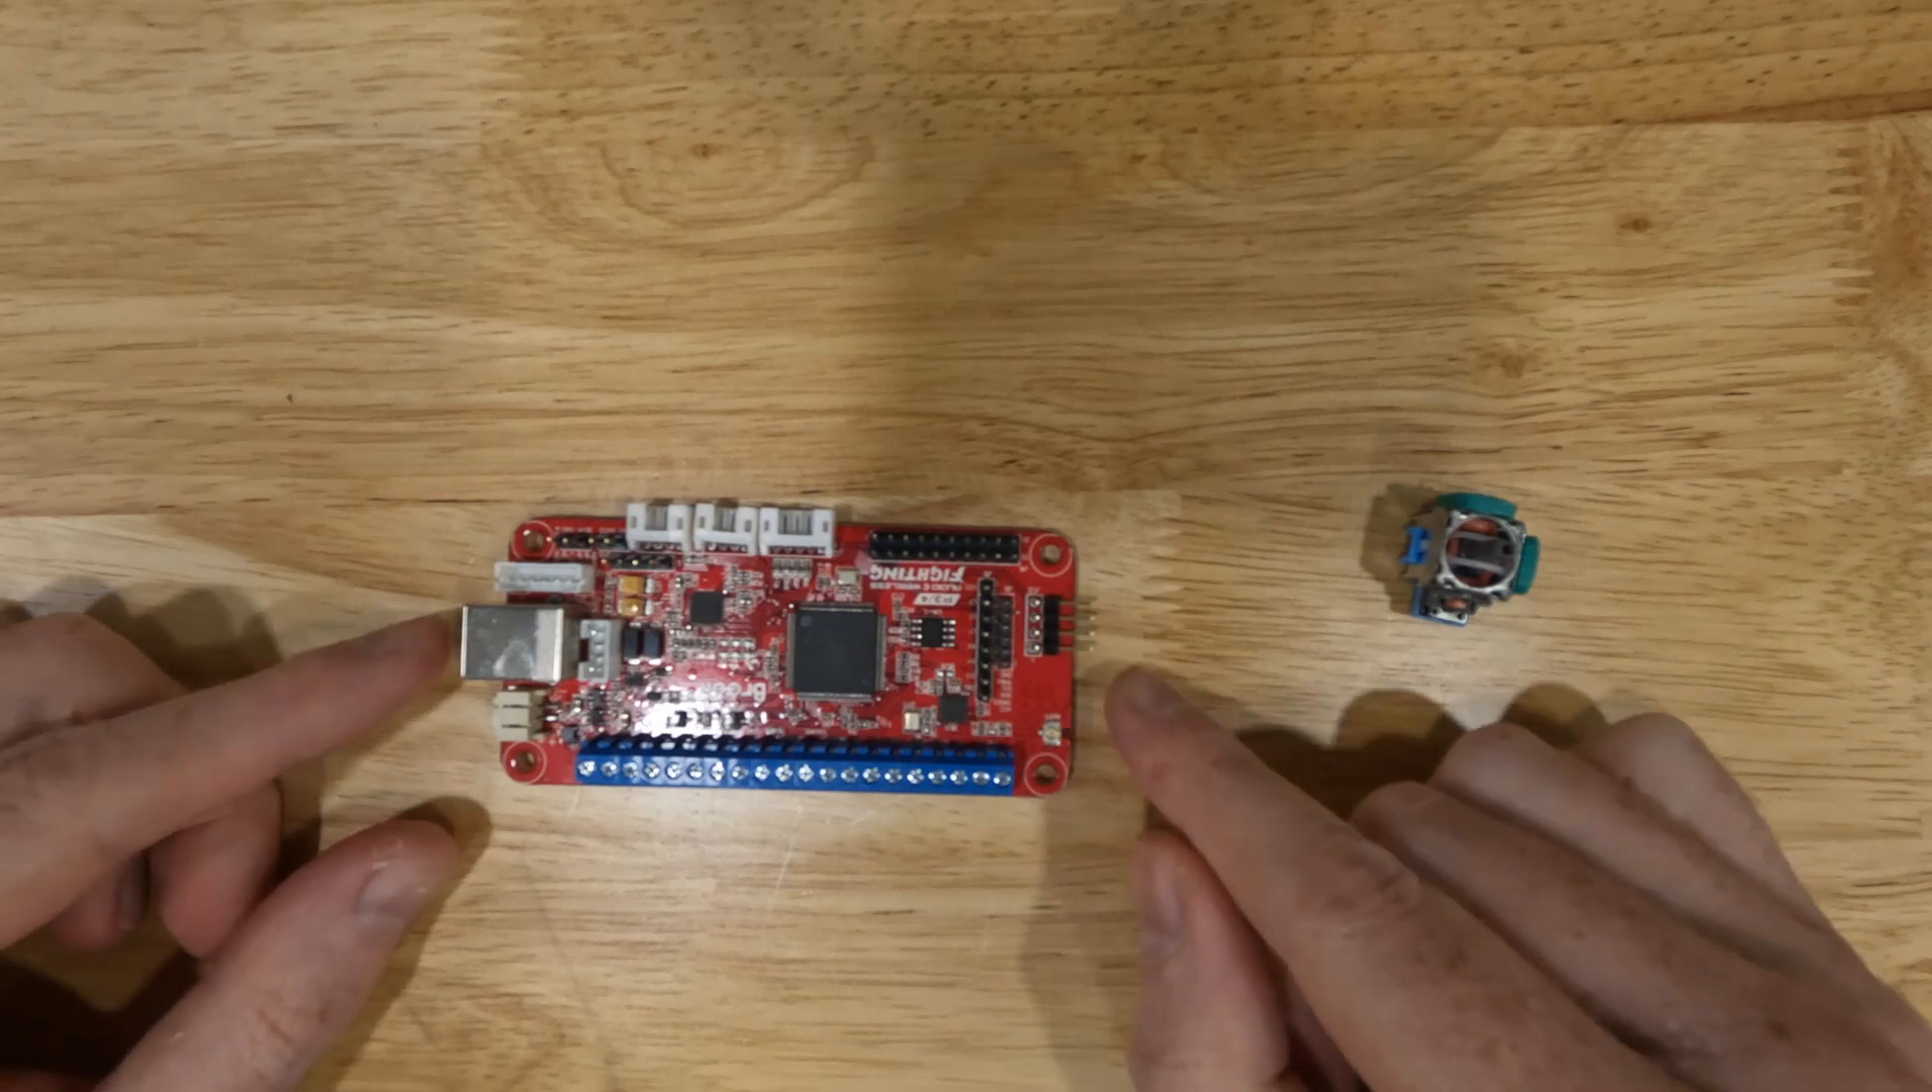So what we have here is a Brook Wireless Fighting Board and there's nothing connected to it right now, but what we're going to focus on in this video is how to connect the analog joysticks.